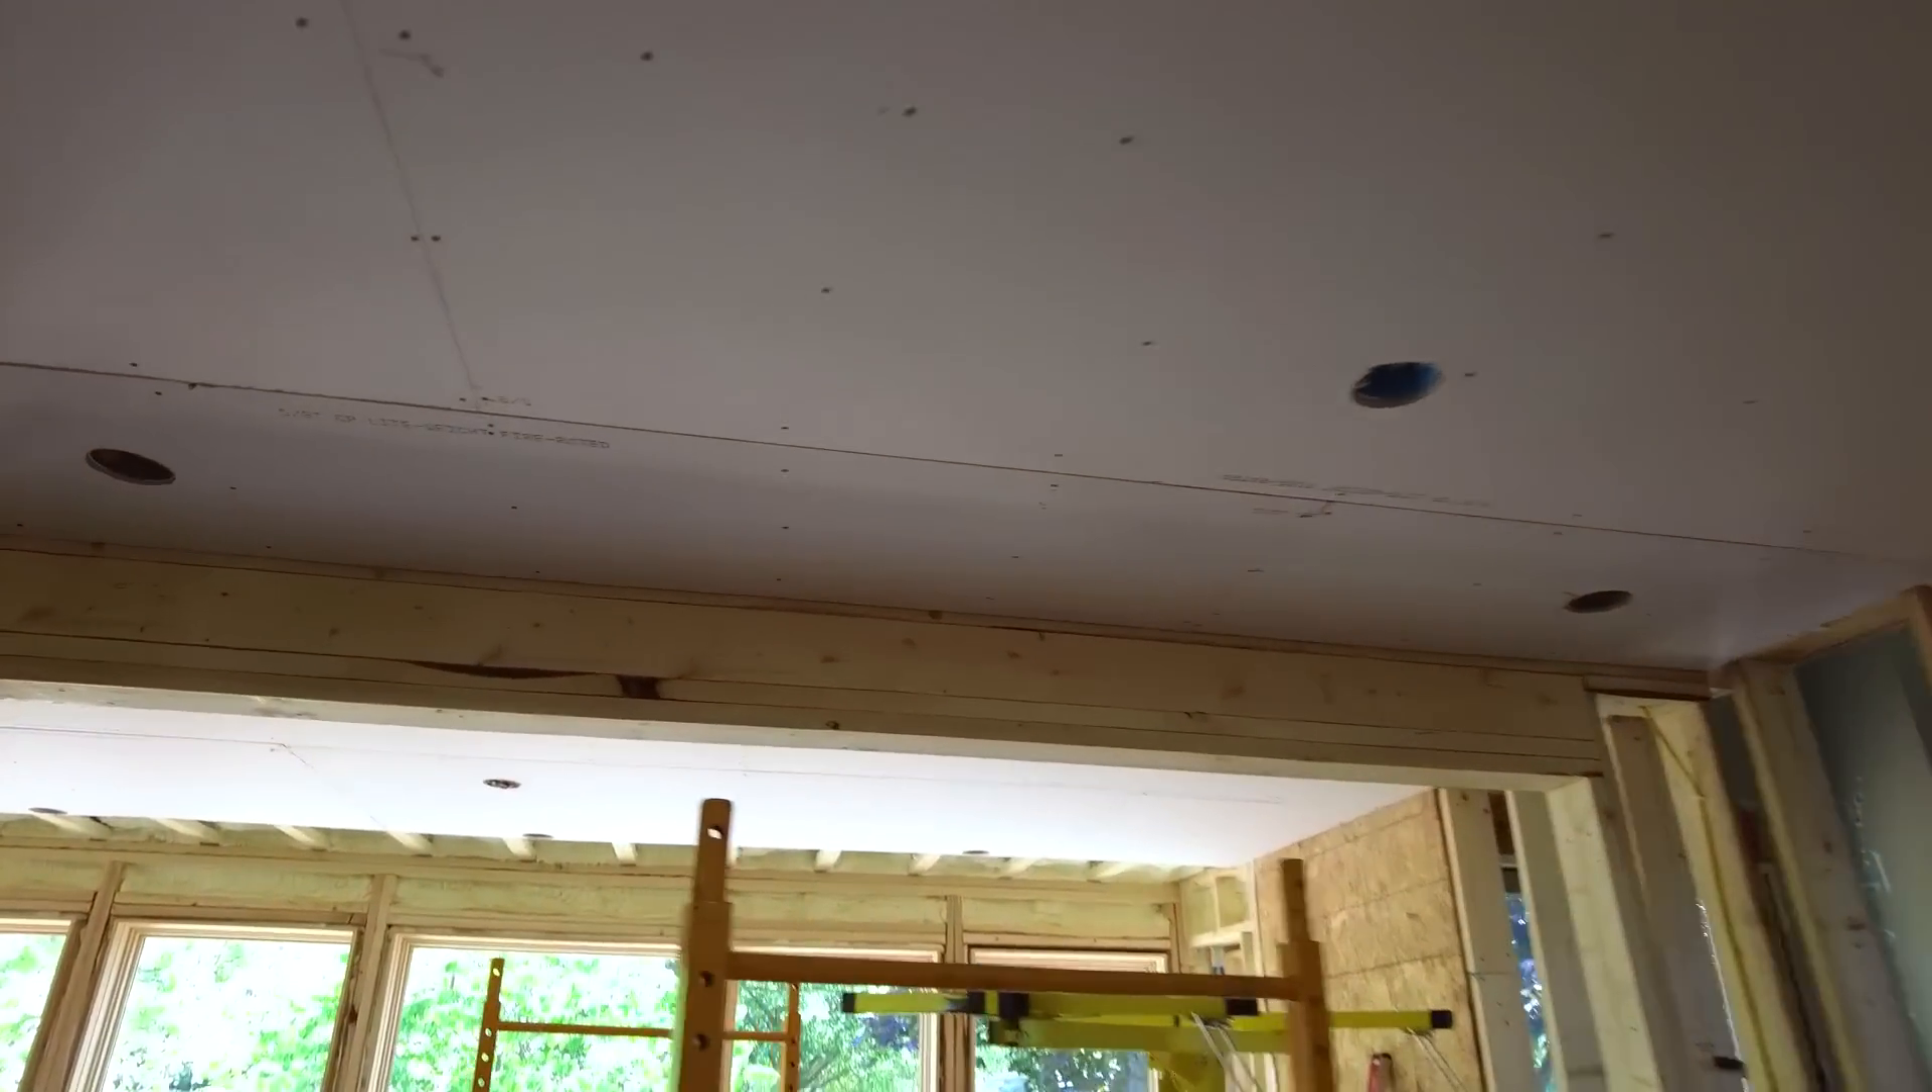We got the whole kitchen area. Ceiling sheets are up.